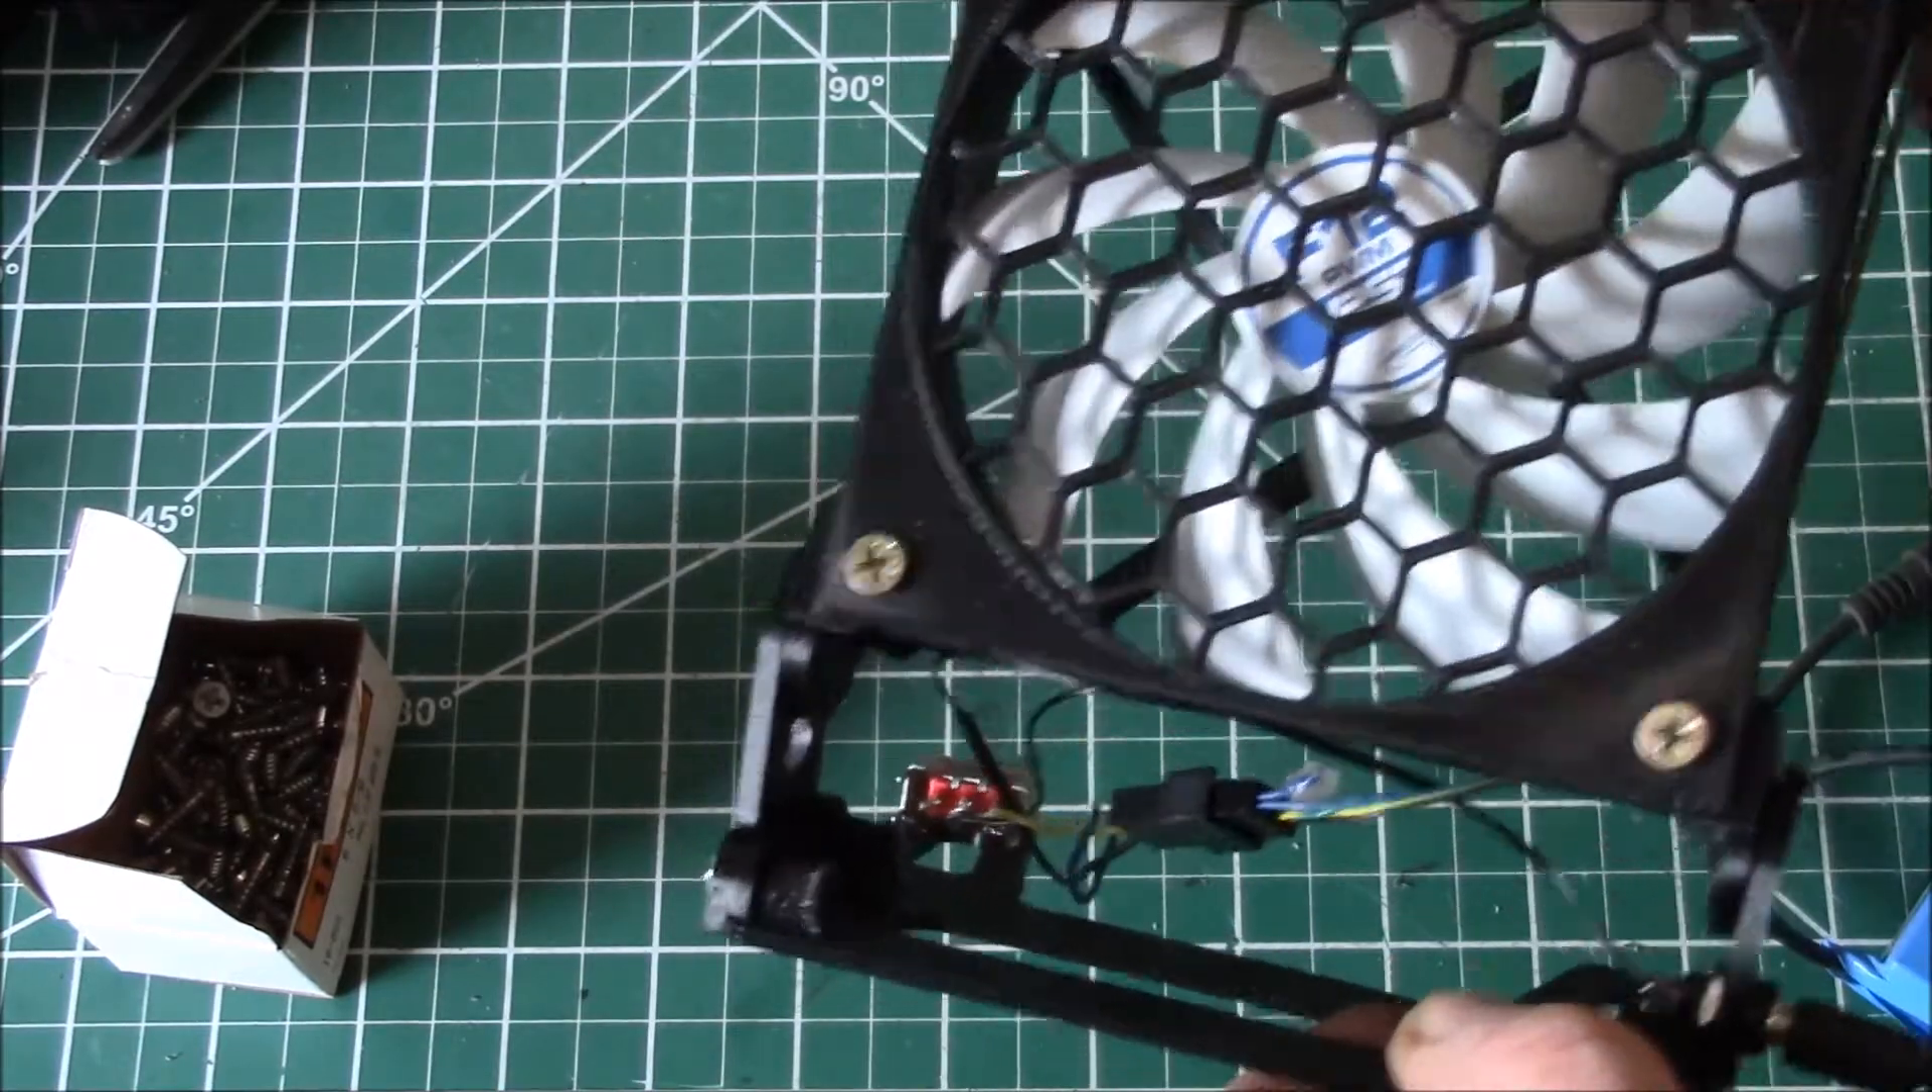I used a couple of the fan shroud screws here on the top to hold the grill in place.